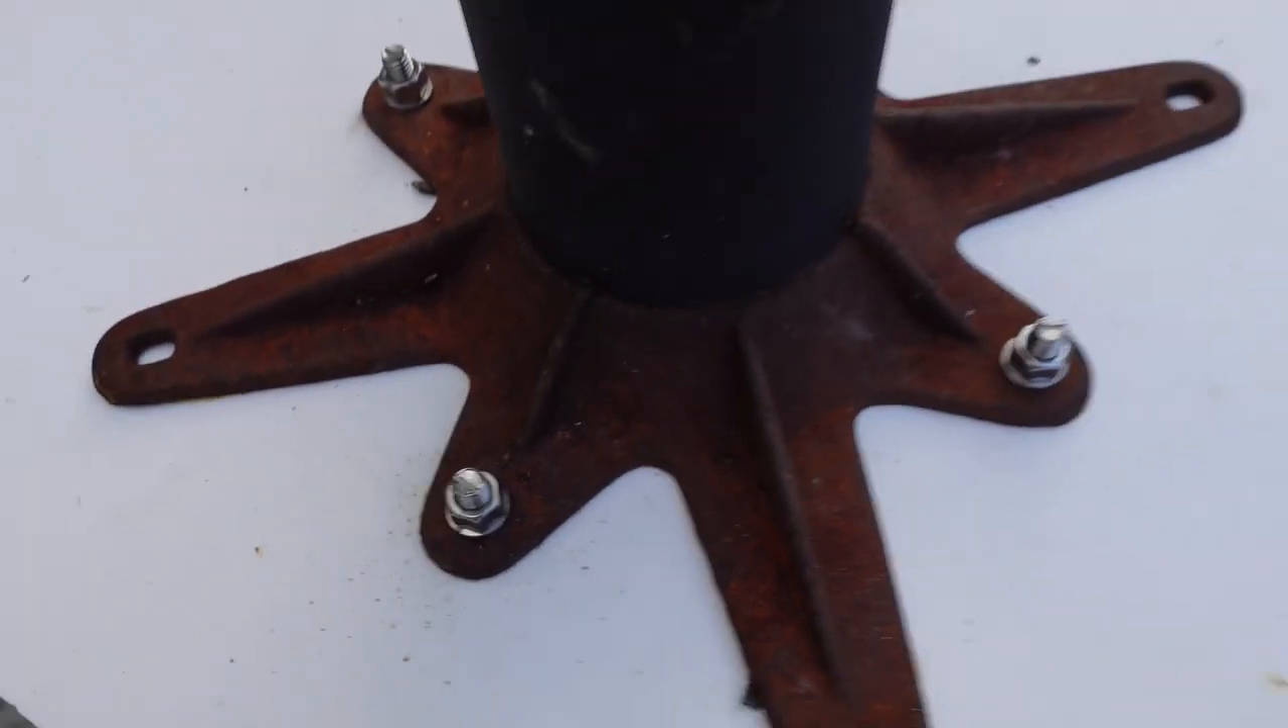As you can see, we got the bolts put in.